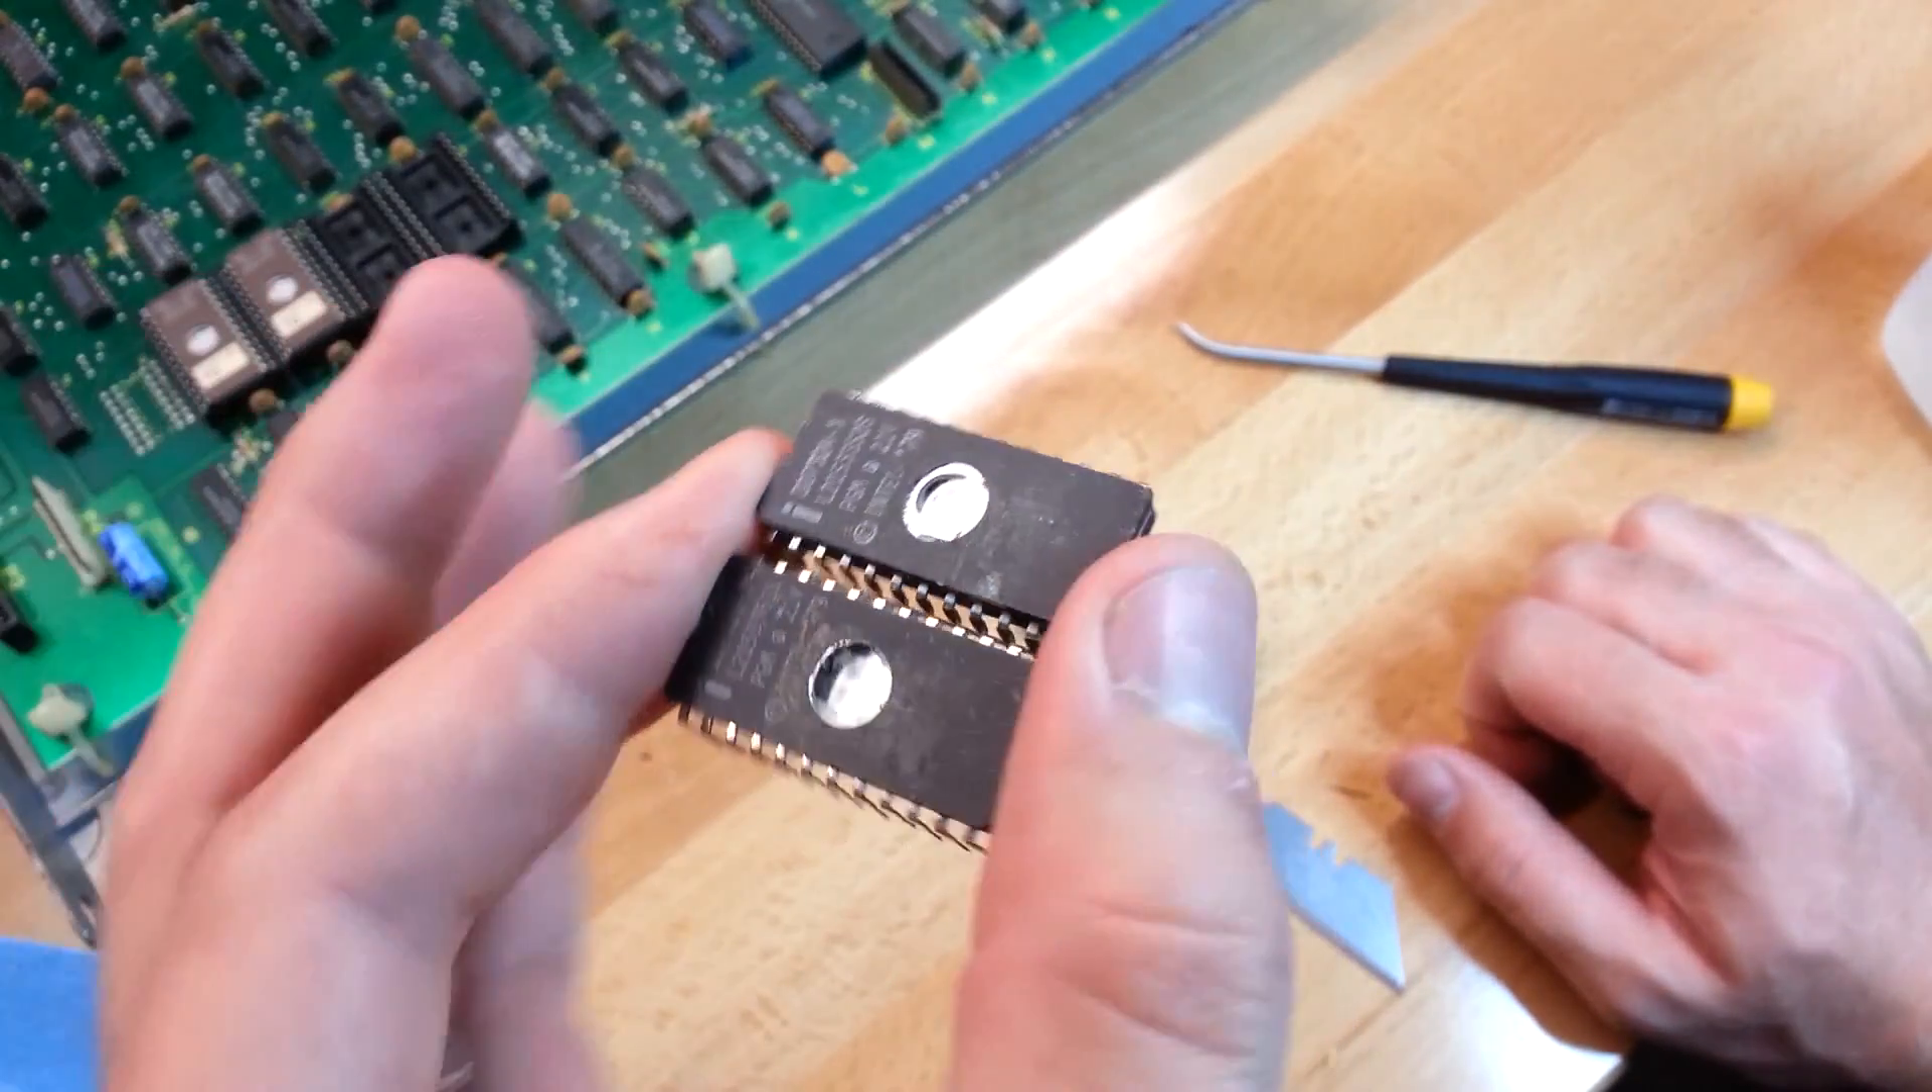Alright, so the windows are exposed.